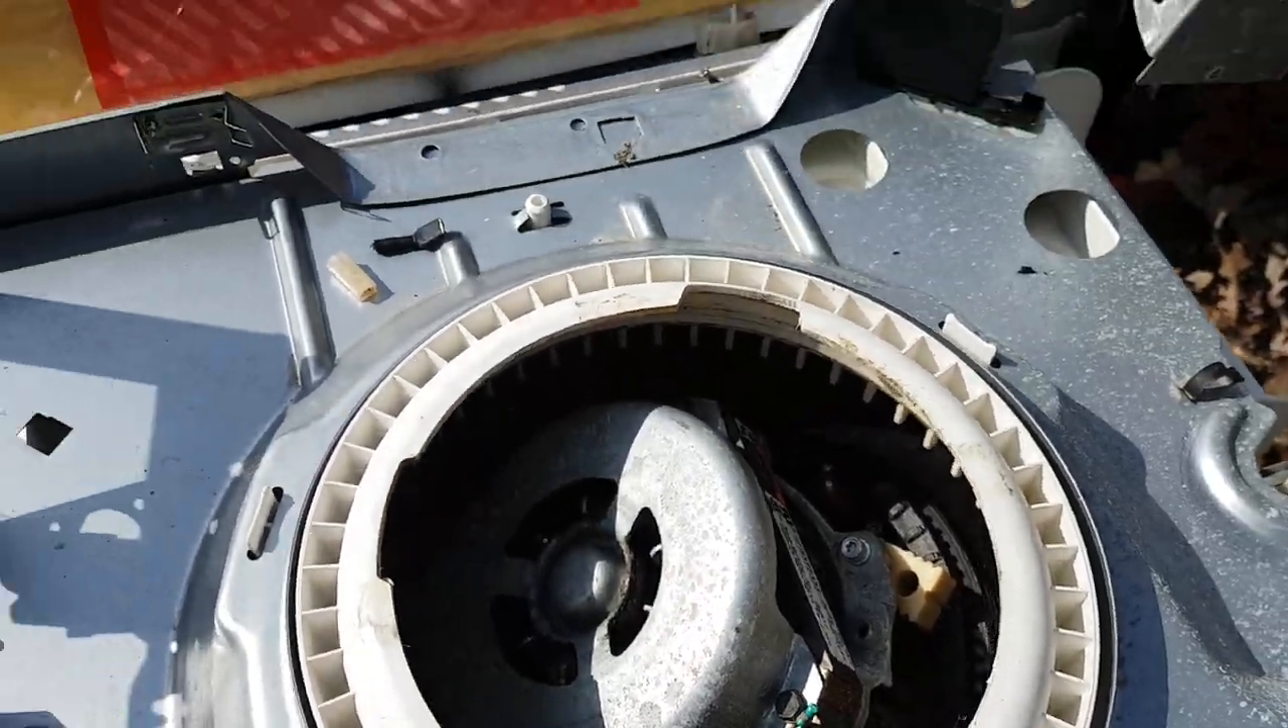Ok all I got to do is pull the motor out of the bottom yet.